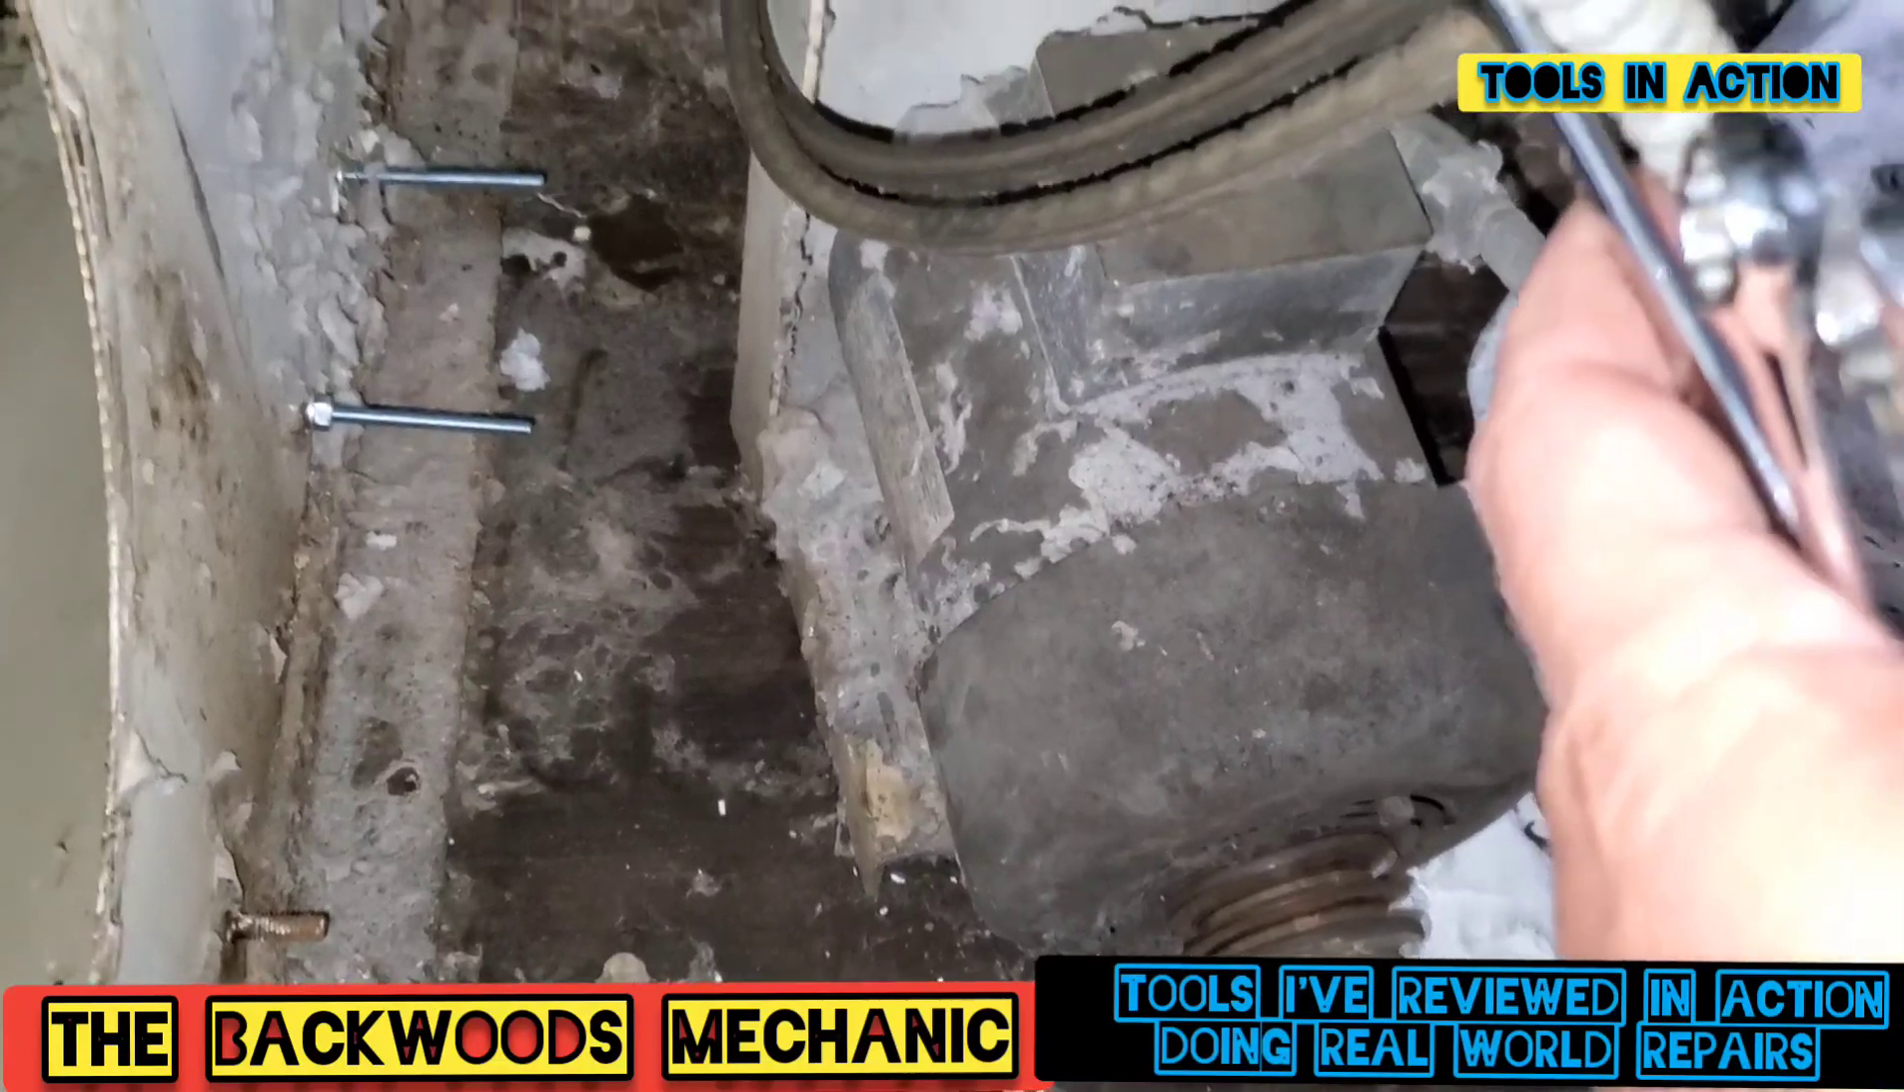All right, we've got some nice new studs in here. We've got those two studs up there.